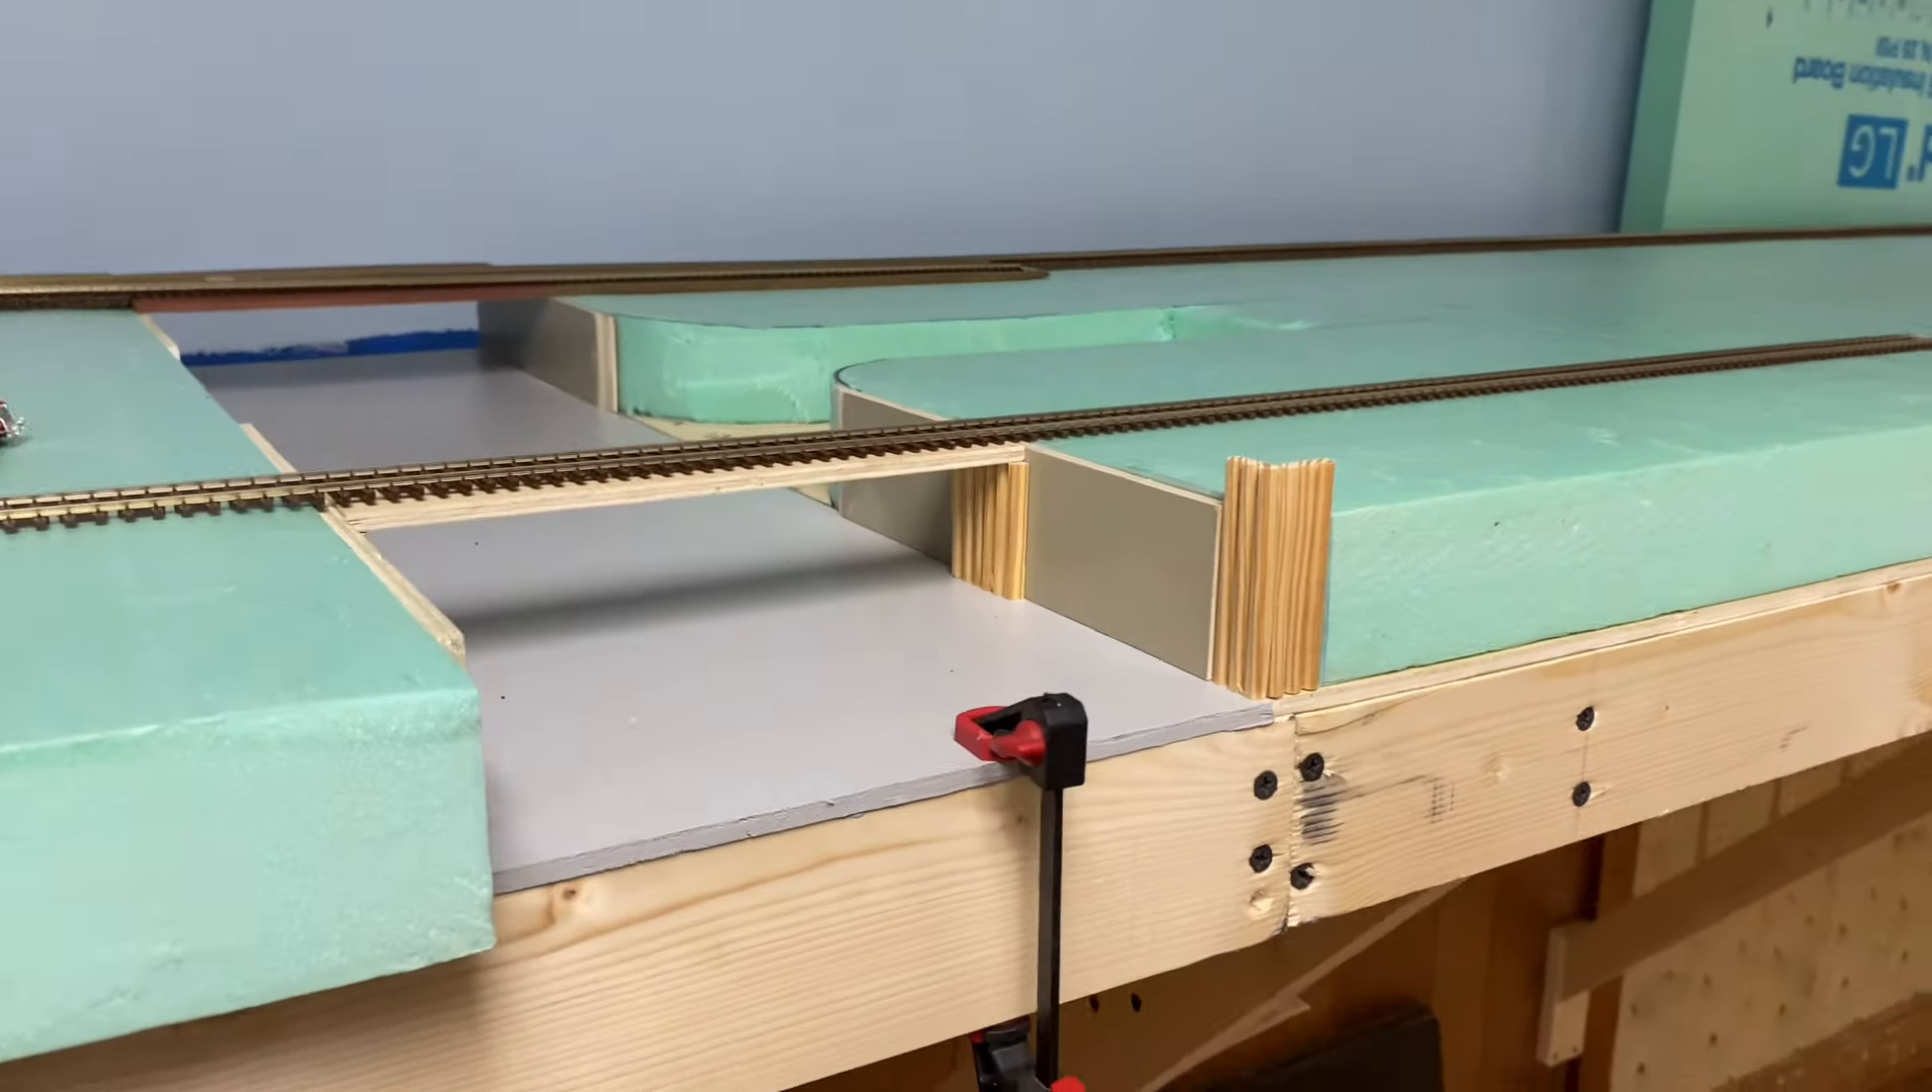And I've made these, uh, like a corner piece here and a couple of supports here and here to, uh, hold the bridge up.